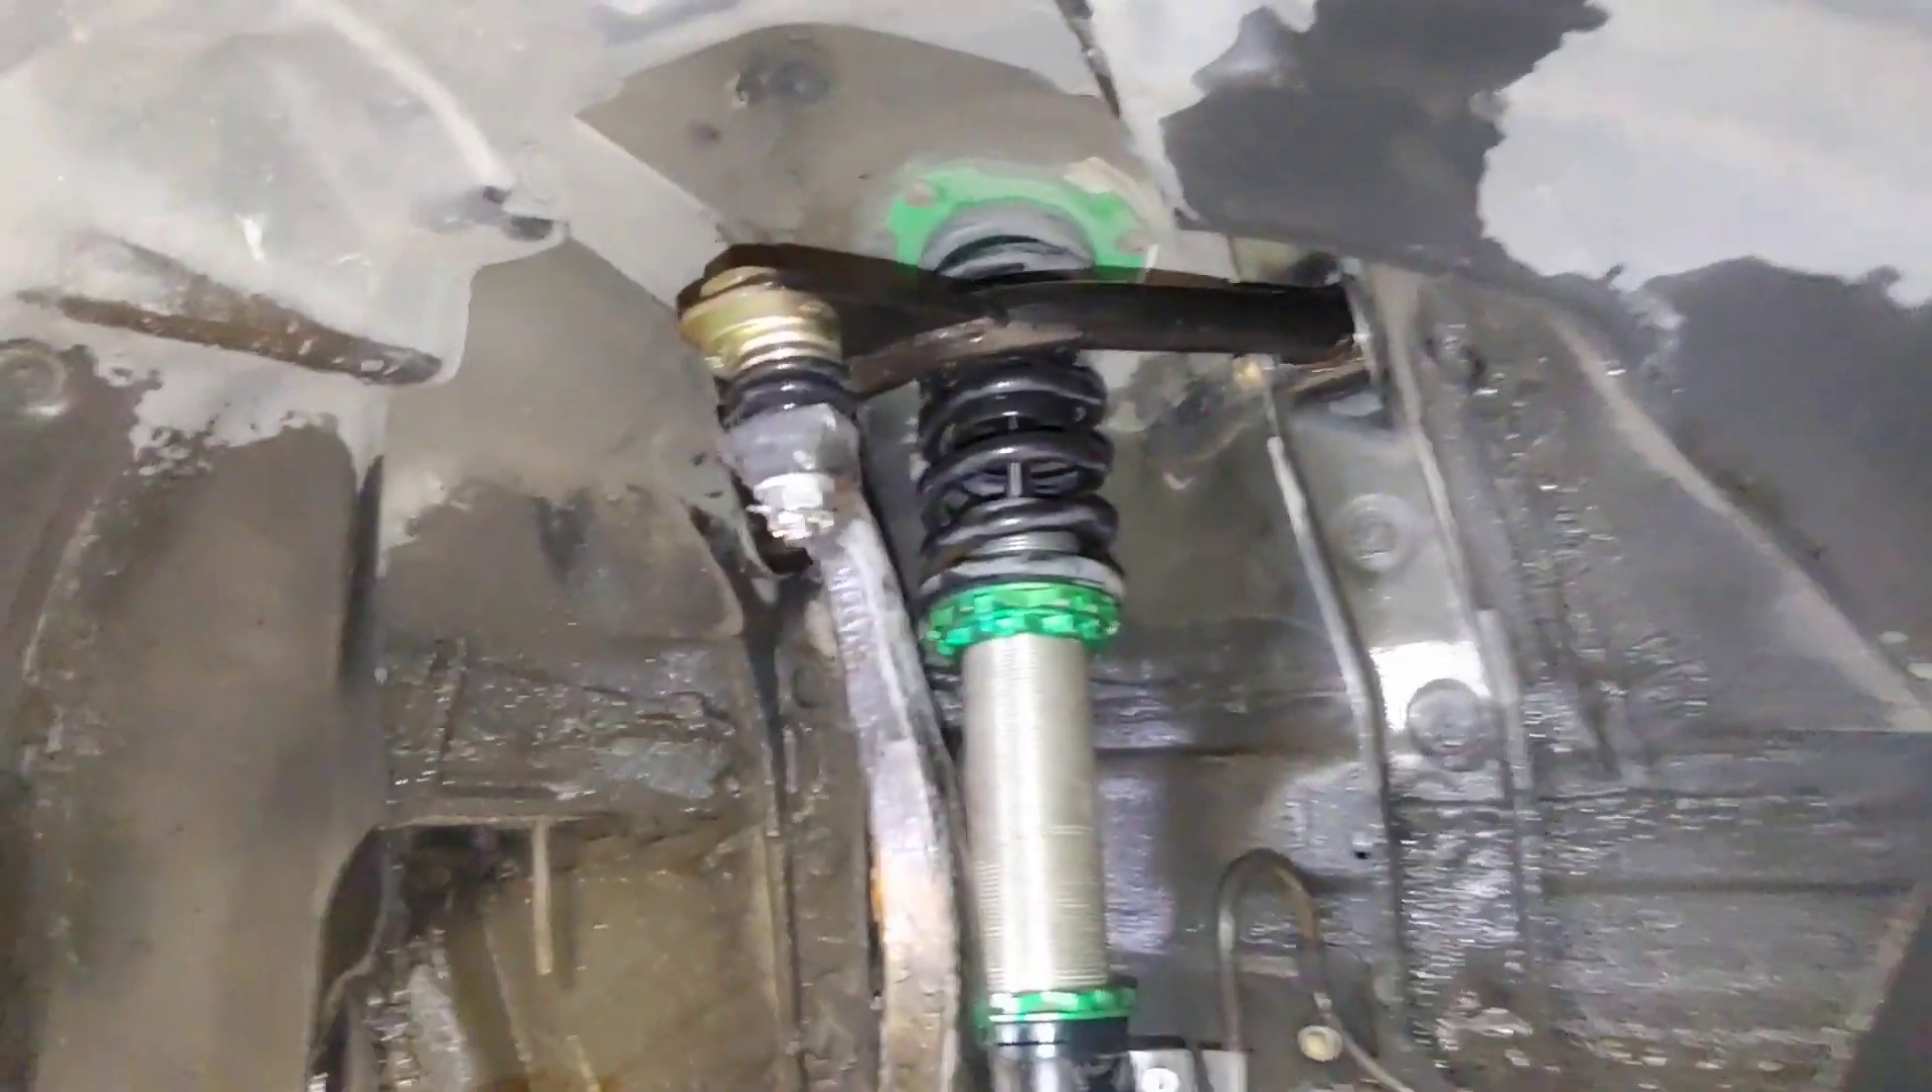Alright guys so here's my suspension after it's been assembled. Here's the SPC tubular upper control arm caster set to give me some more caster back in.